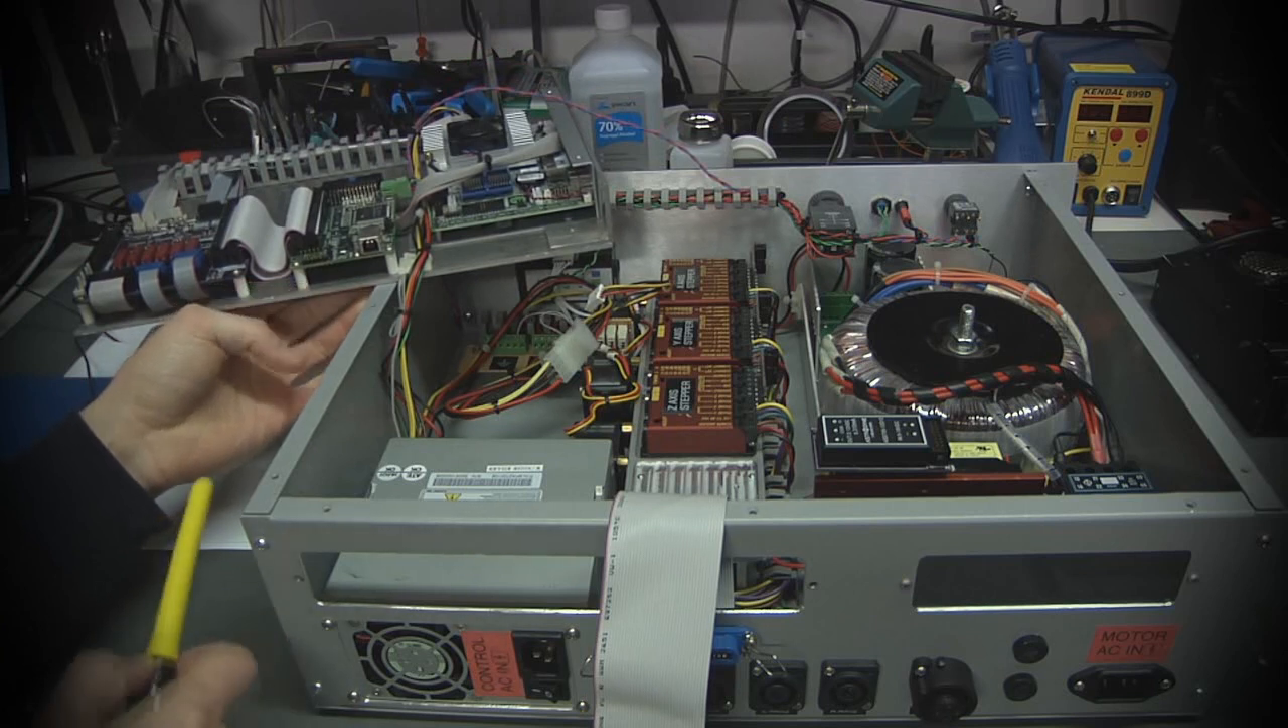This aluminum plate that has all the logic electronics attached to it is still unfortunately a little bit tethered by some power supply lines and that's actually the on-off switch that comes from the front panel.